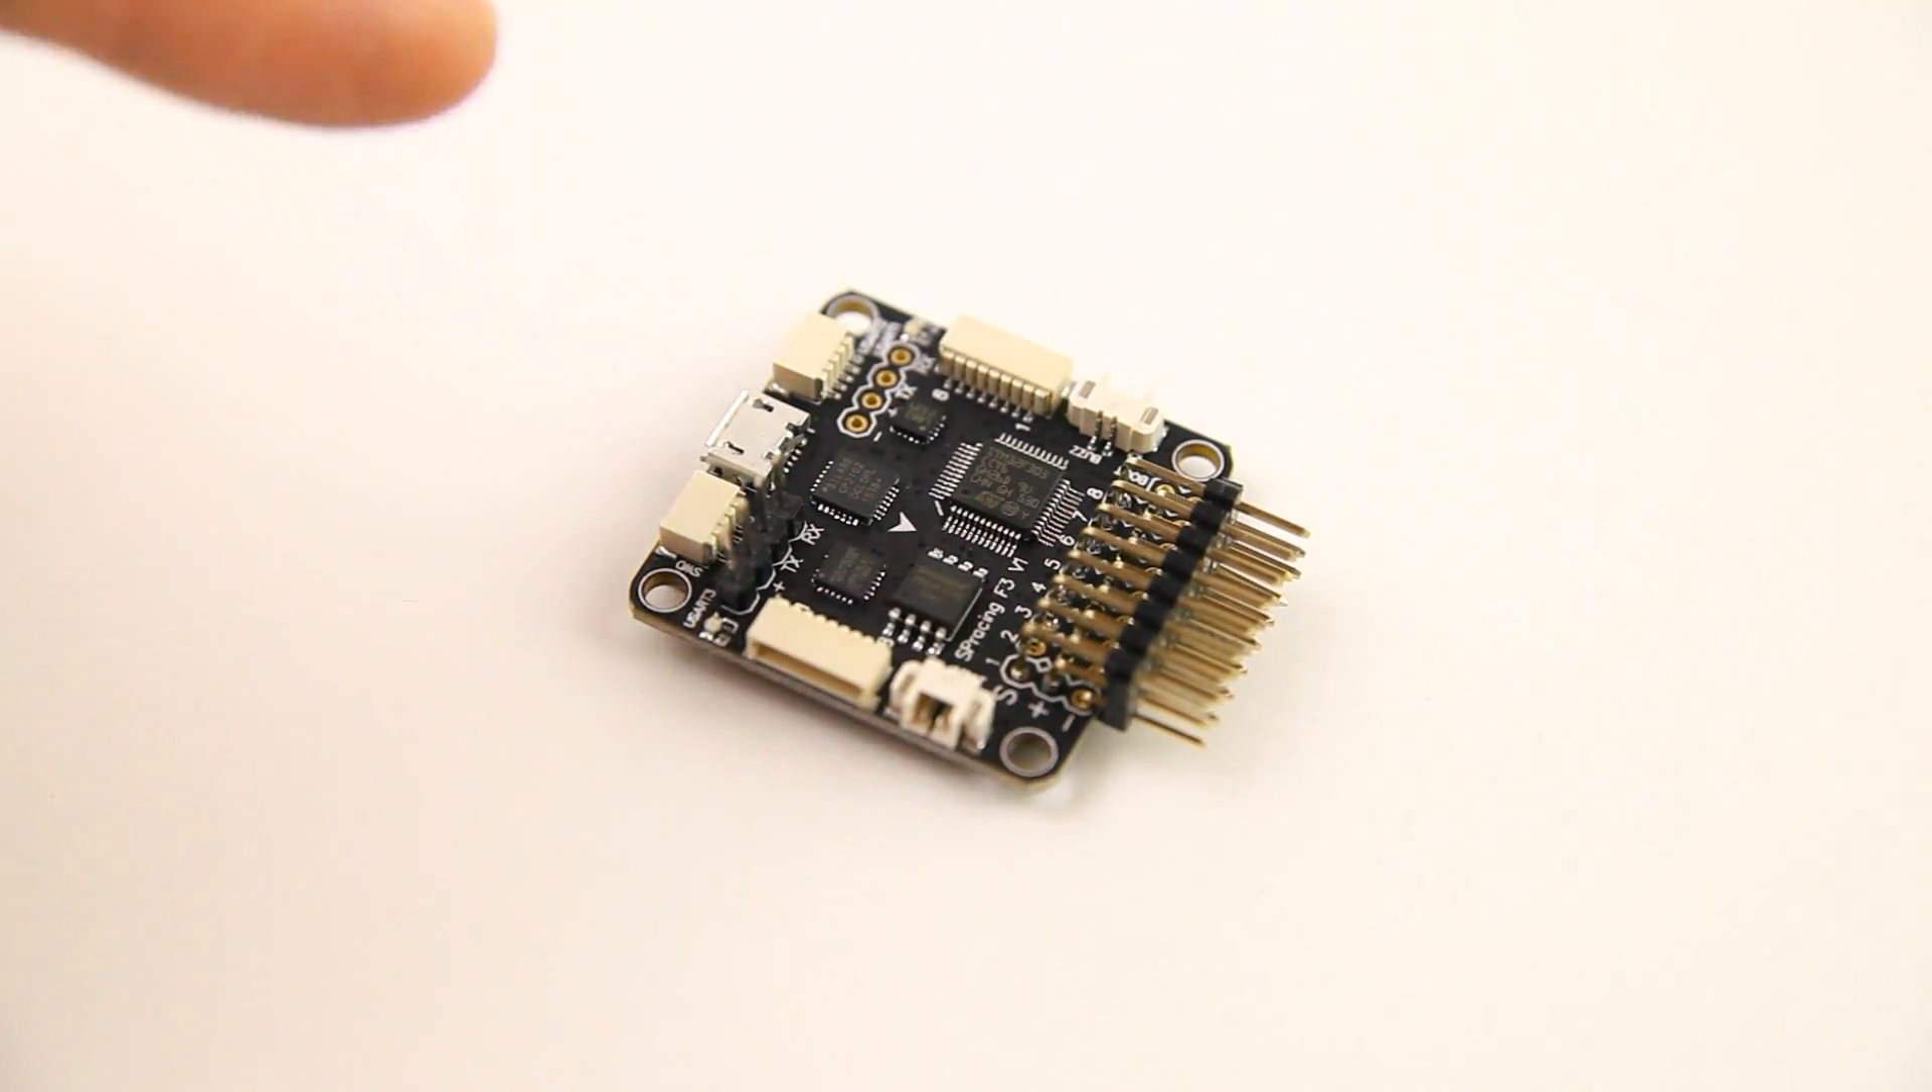Okay, as you can see the flight controller isn't mounted in my quadcopter yet.